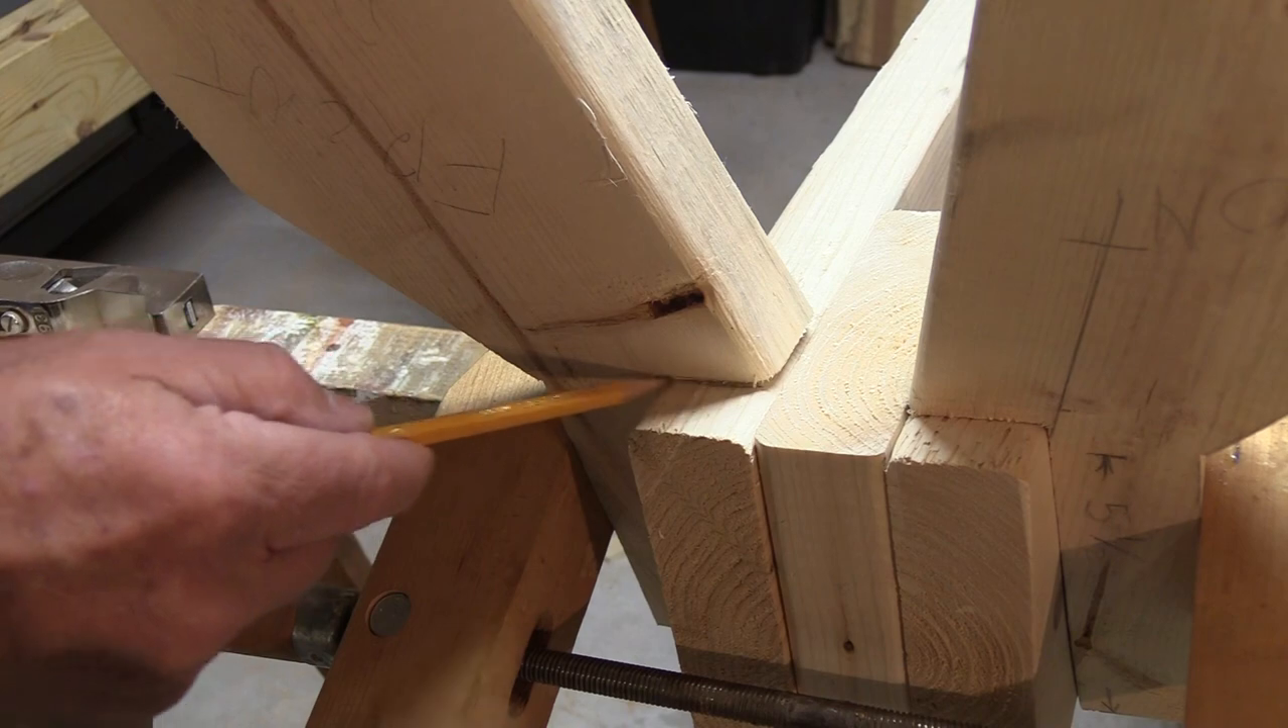The second leg that I cut, you see, I didn't quite get on the line here and got a little bit of a gap here. Here's a different look at it. You see, I missed the line a little bit there. There's a bit of a shoulder all in here that I didn't get cut properly.